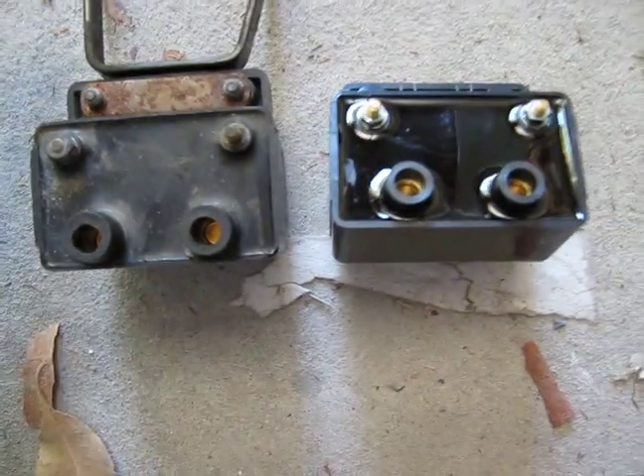Okay, this is the old on the left, the new on the right. Now I'll just need to move this bracket over onto the new one.